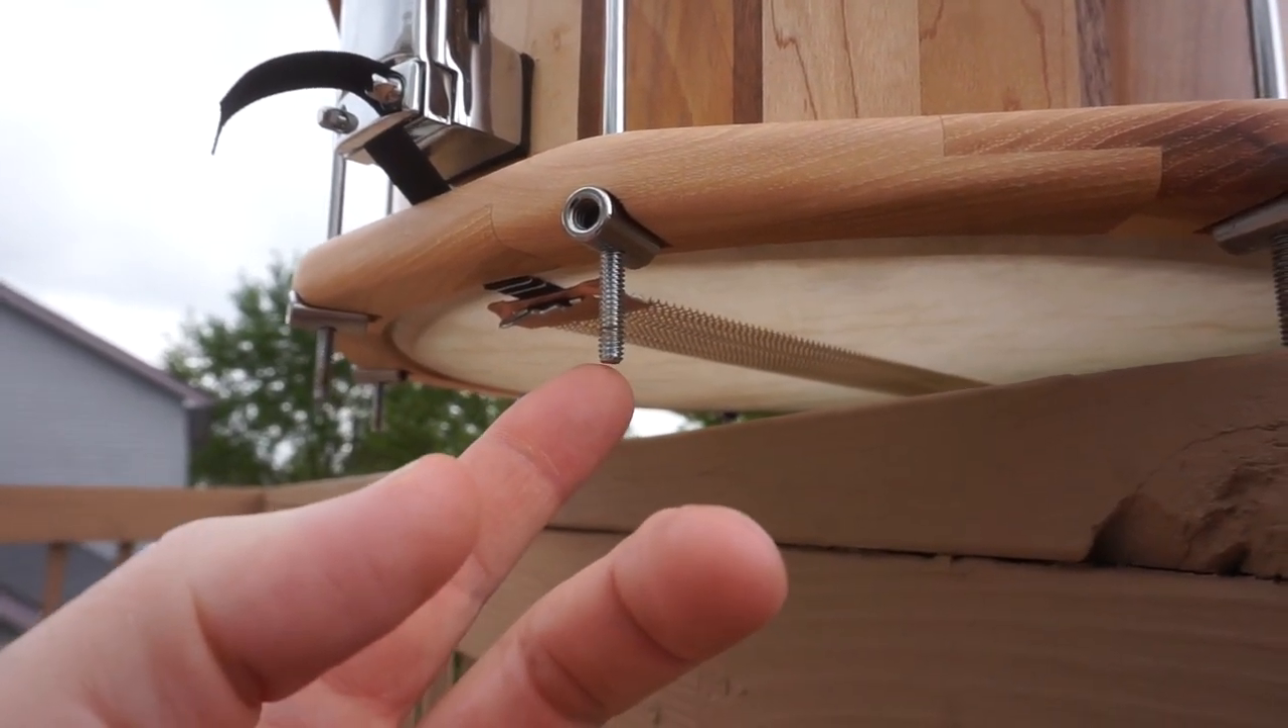The only problem with the single tension system that I have here is that the tension rods protrude significantly below the shell.